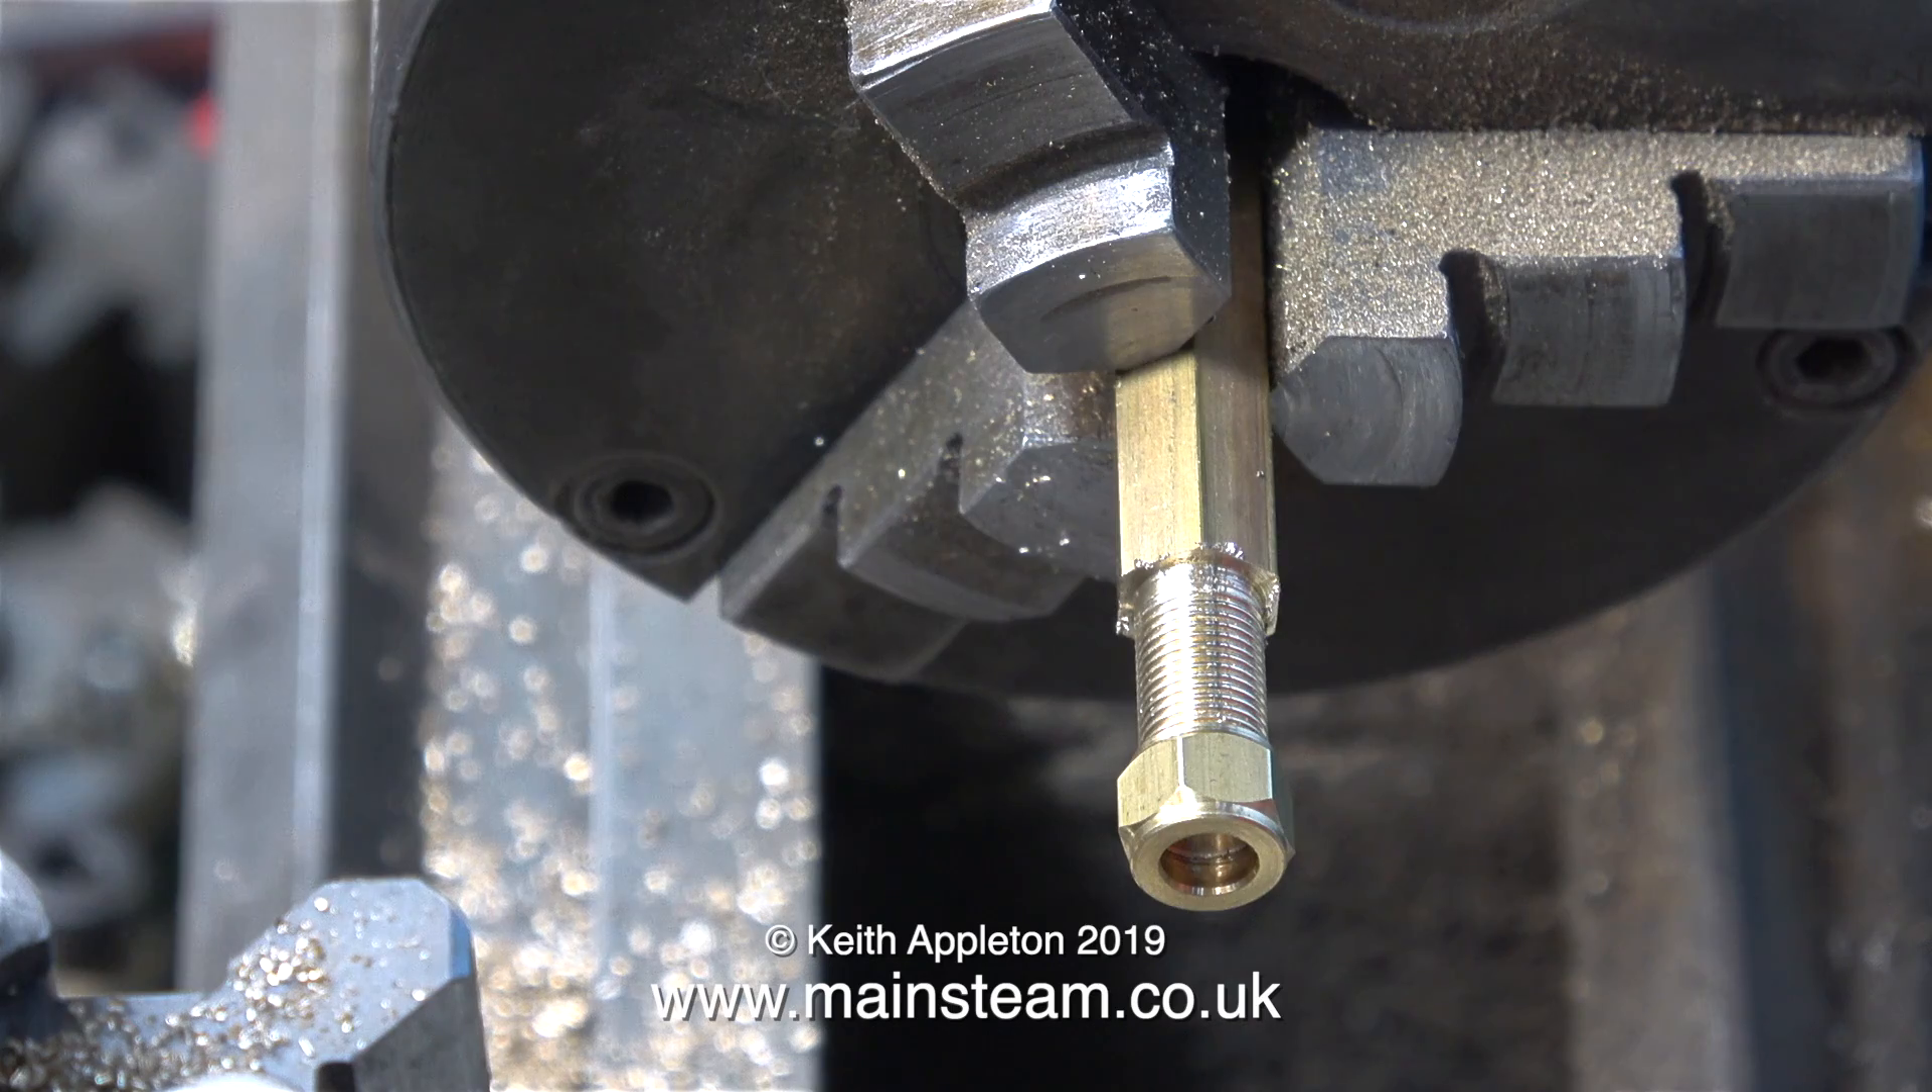I'm just trying a union nut on the end, and it fits very well.